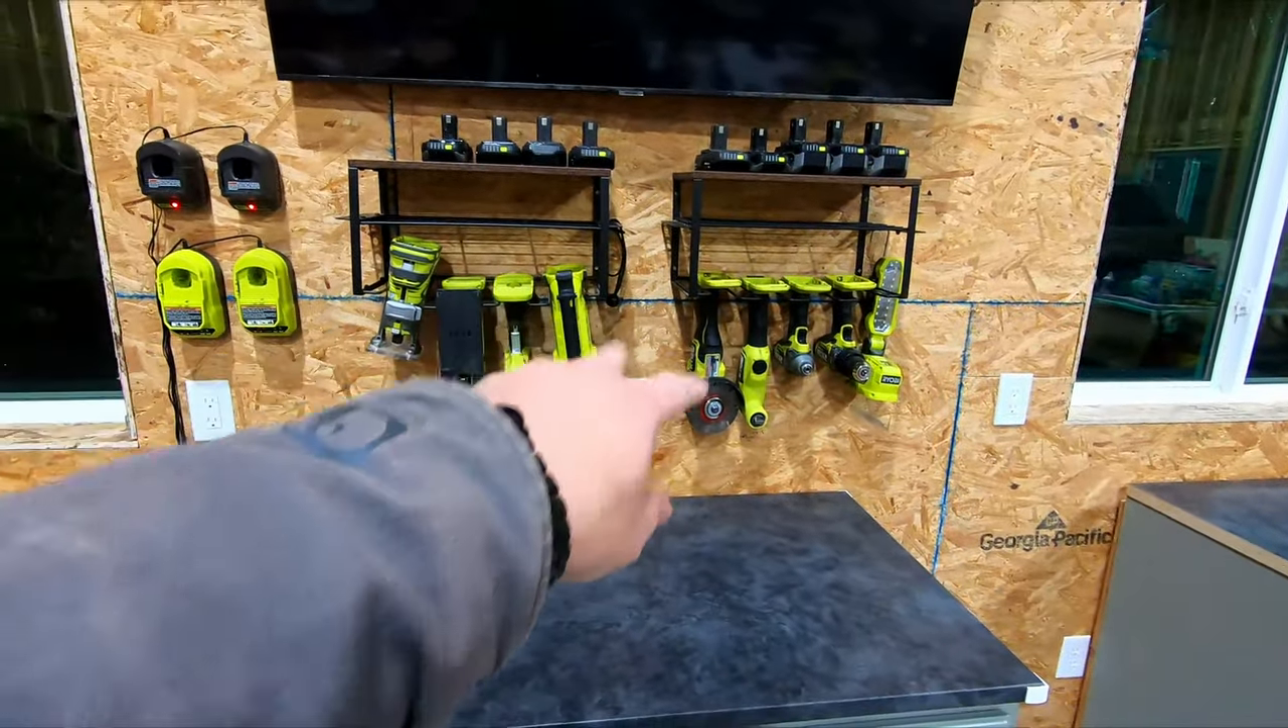Came through and finished my tool wall here added four chargers that i had for the ryobi system and then these two racks that i got off amazon.